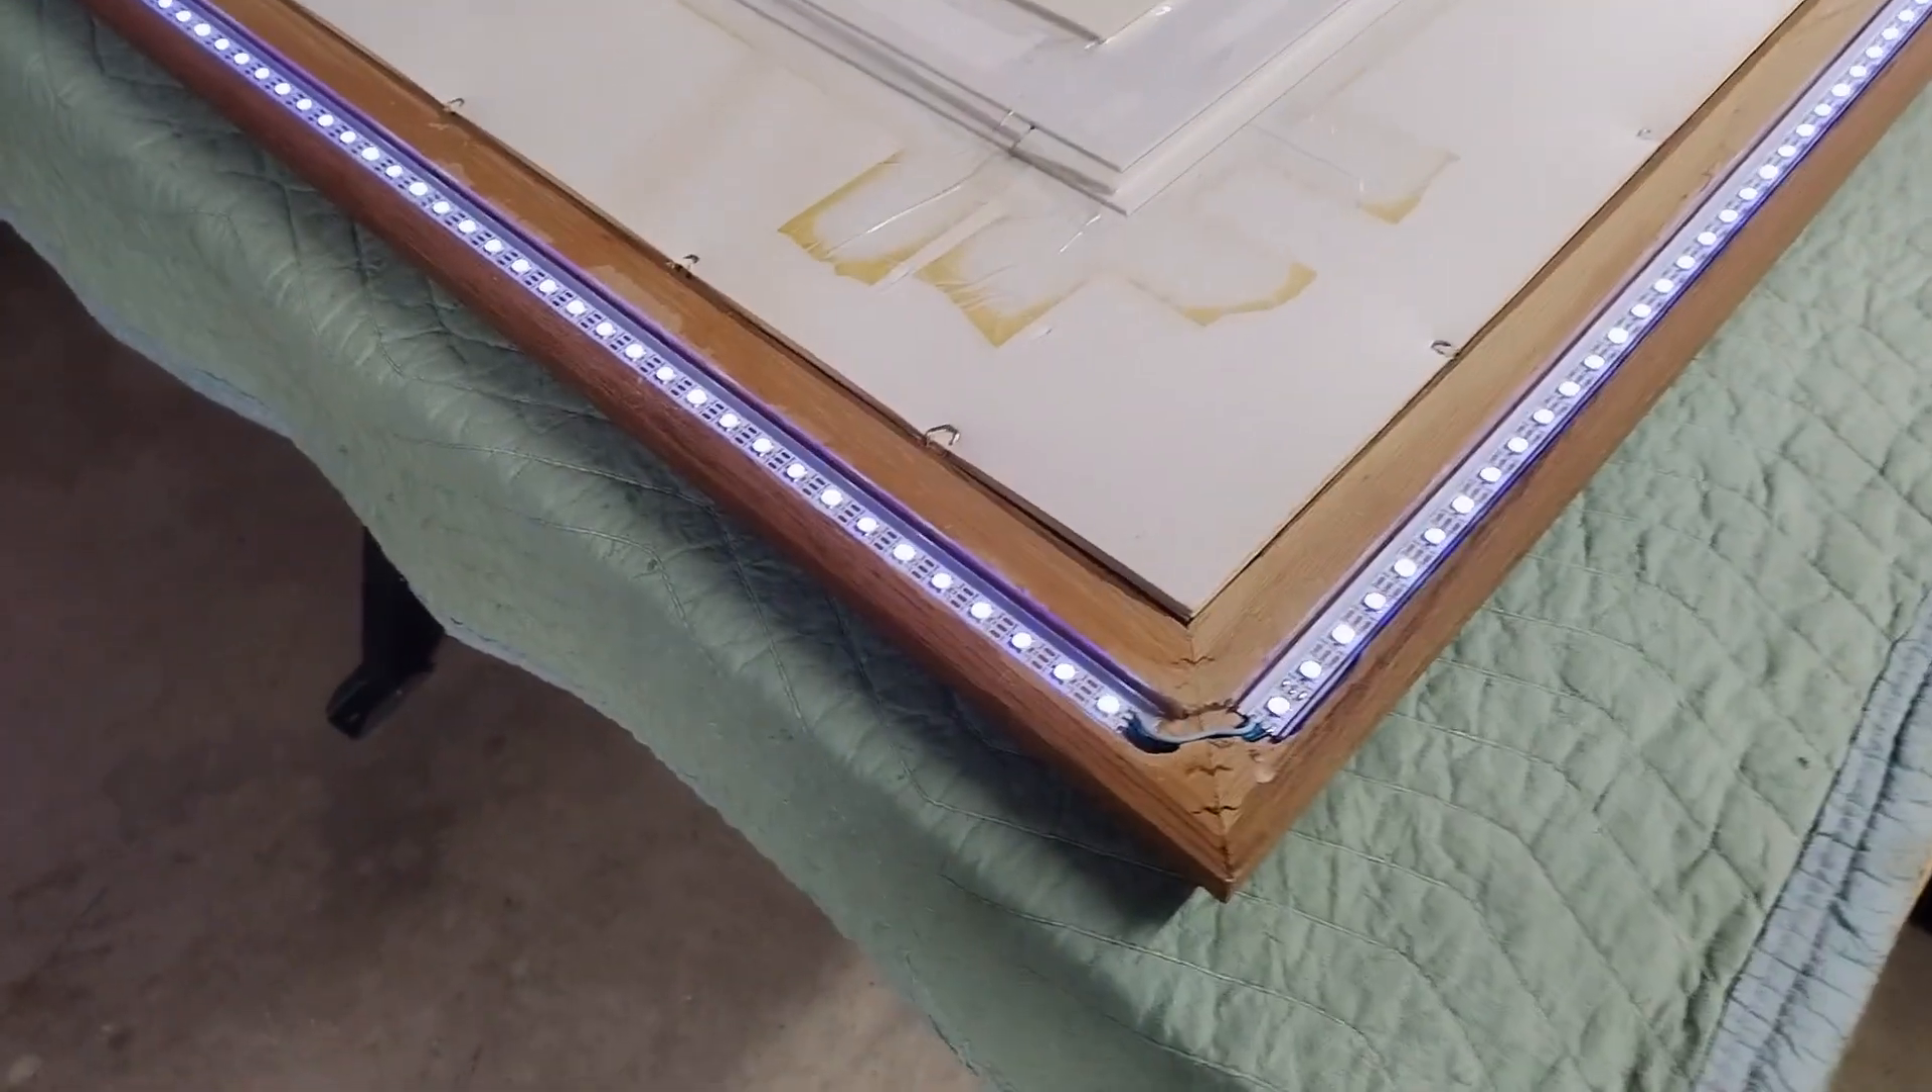Okay, we have all the LEDs fastened down. They're on. They're on. Everything is working correctly.